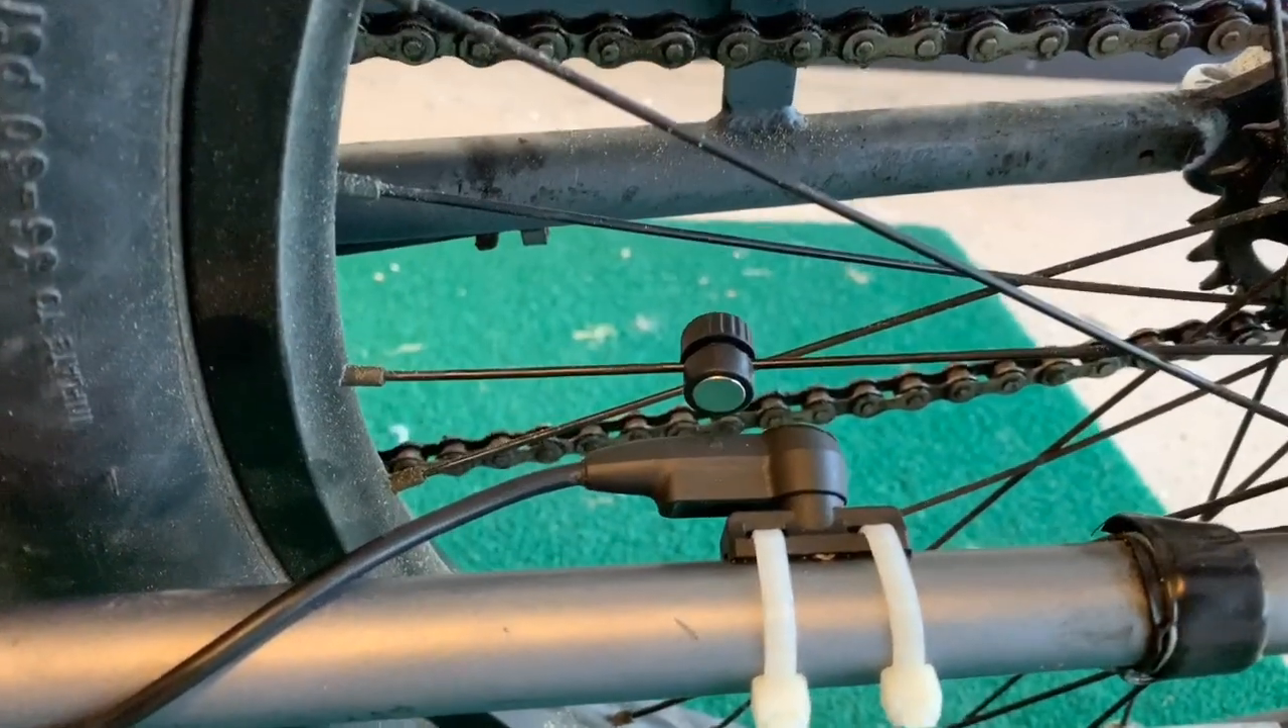So now here's a shot of the magnet lined up with the sensor and that's where you really want it to be.